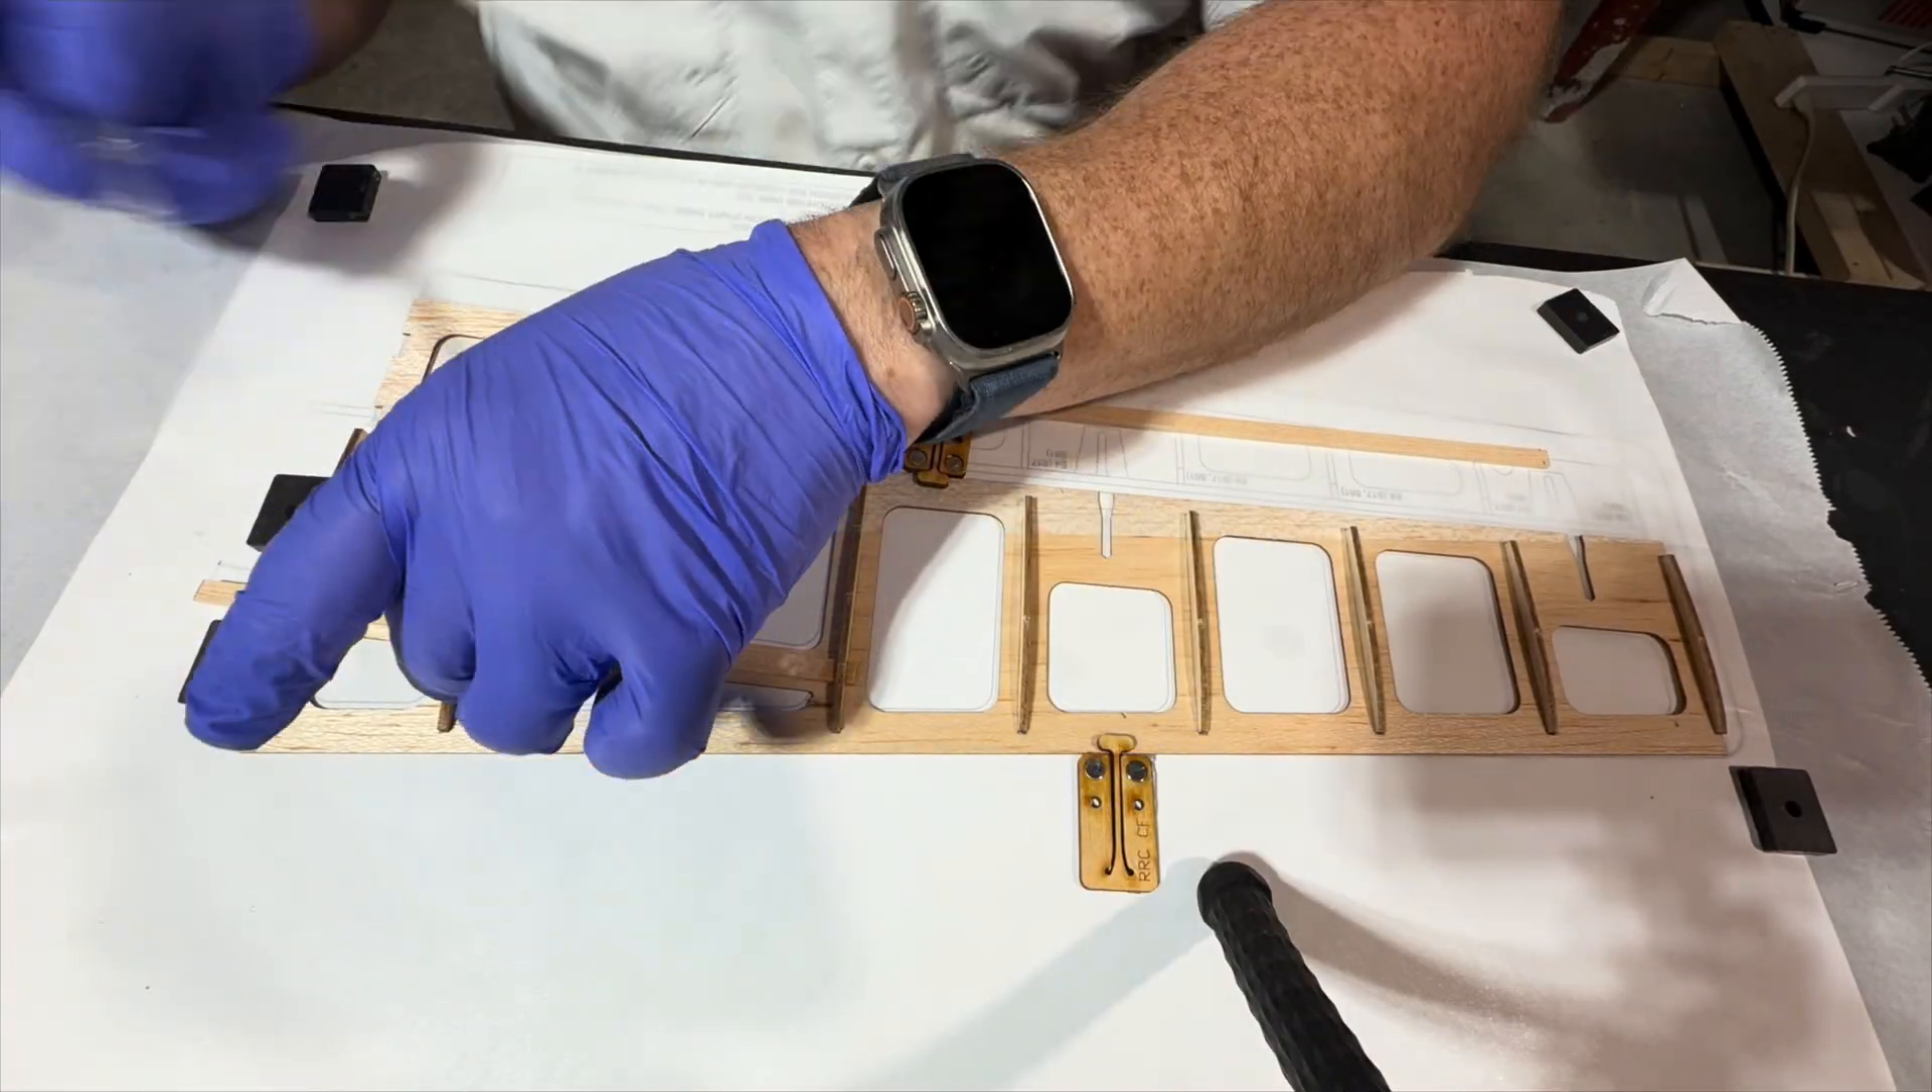So you can see here I went ahead and initially started building the horizontal stabilizer over top of the plans.